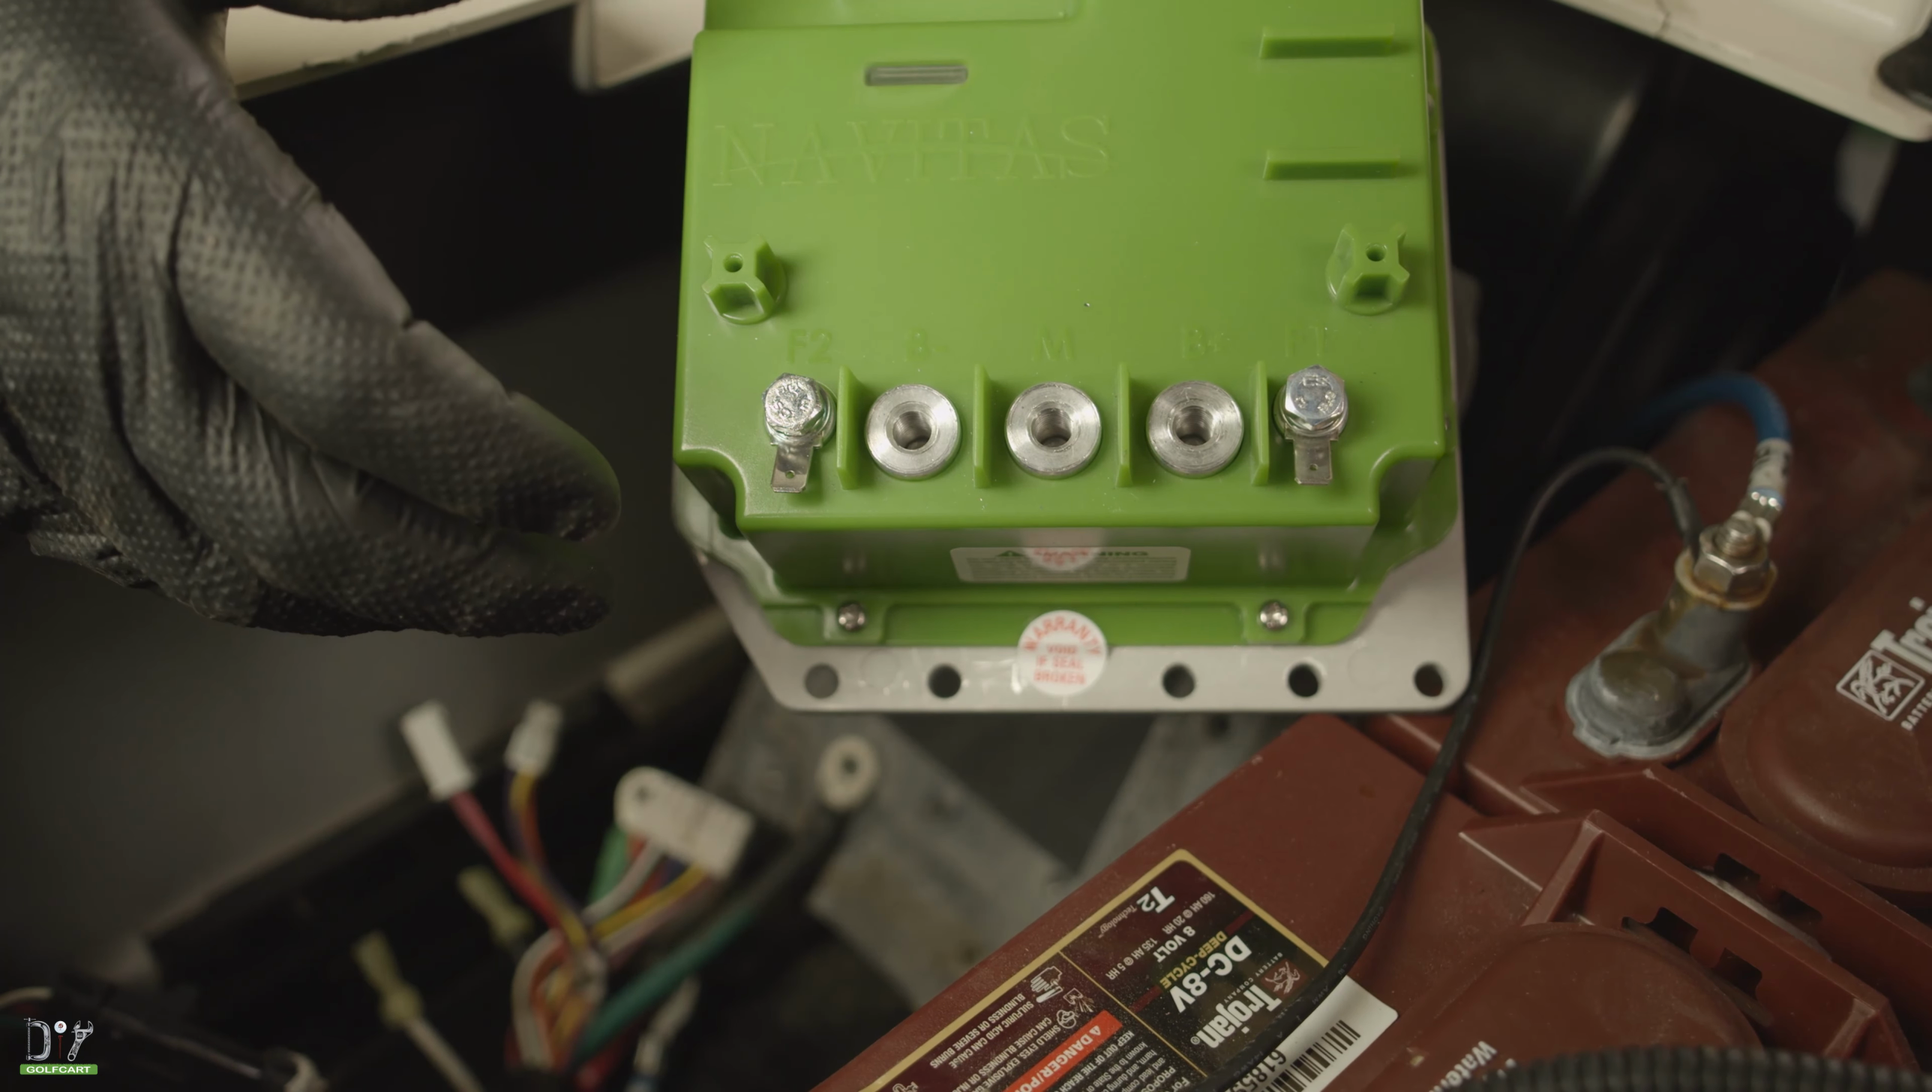The first thing I did was go ahead and remove the three bolts that were here where we put our large cables.